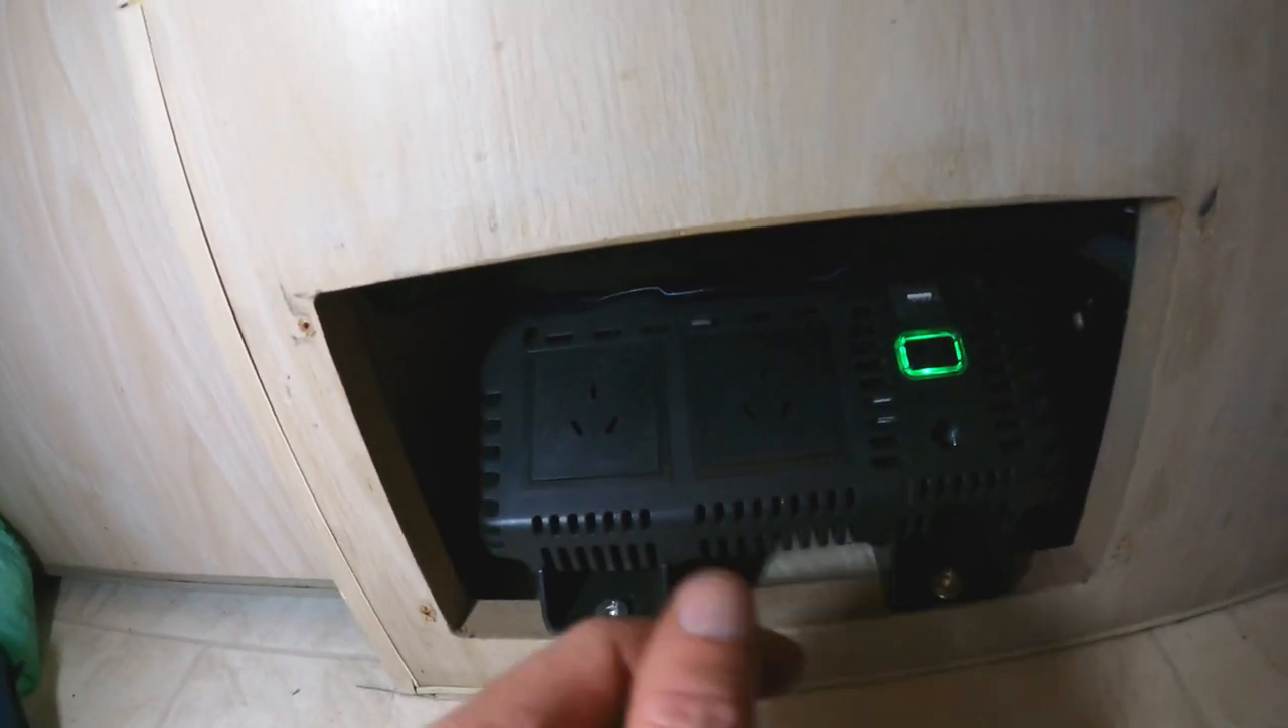You can access your inverter in there, I just need to put a bit of like aluminium trim around the edge, just to finish it off, that'll look nice, but yeah, it'll just look like that.